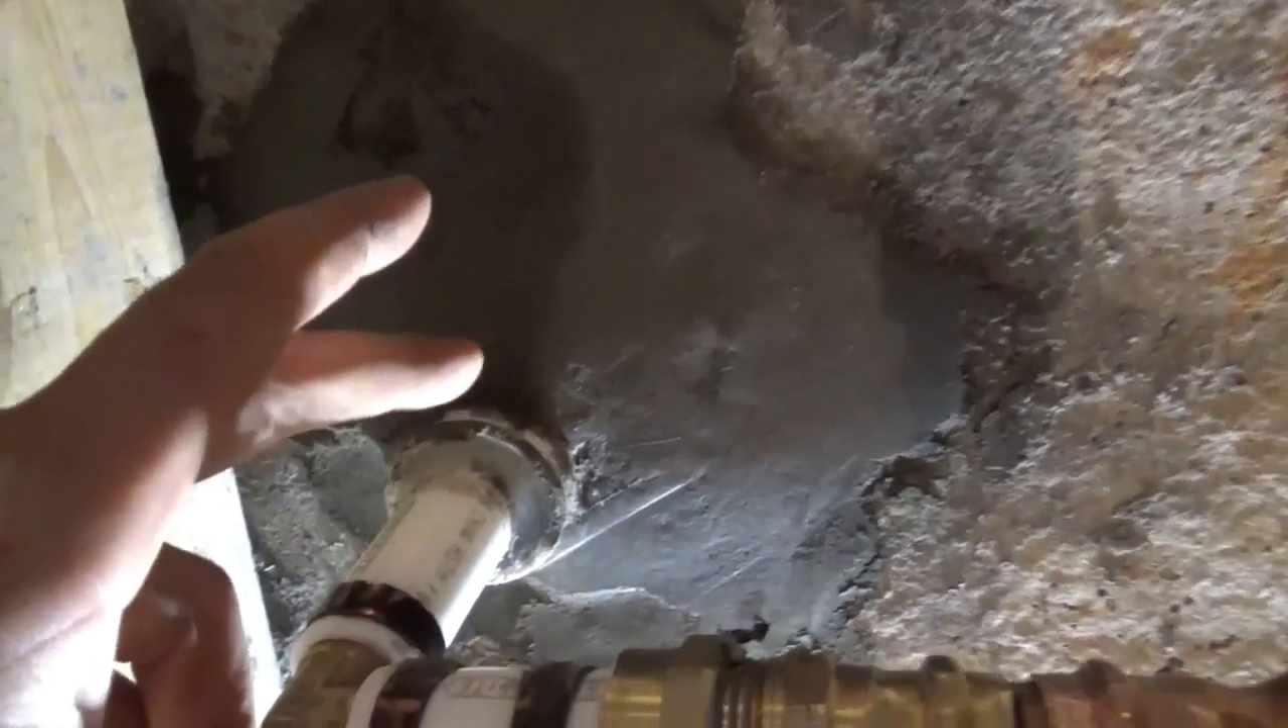Alright, so we've got the hydraulic cement in place. We've got our pipe coming through the wall.